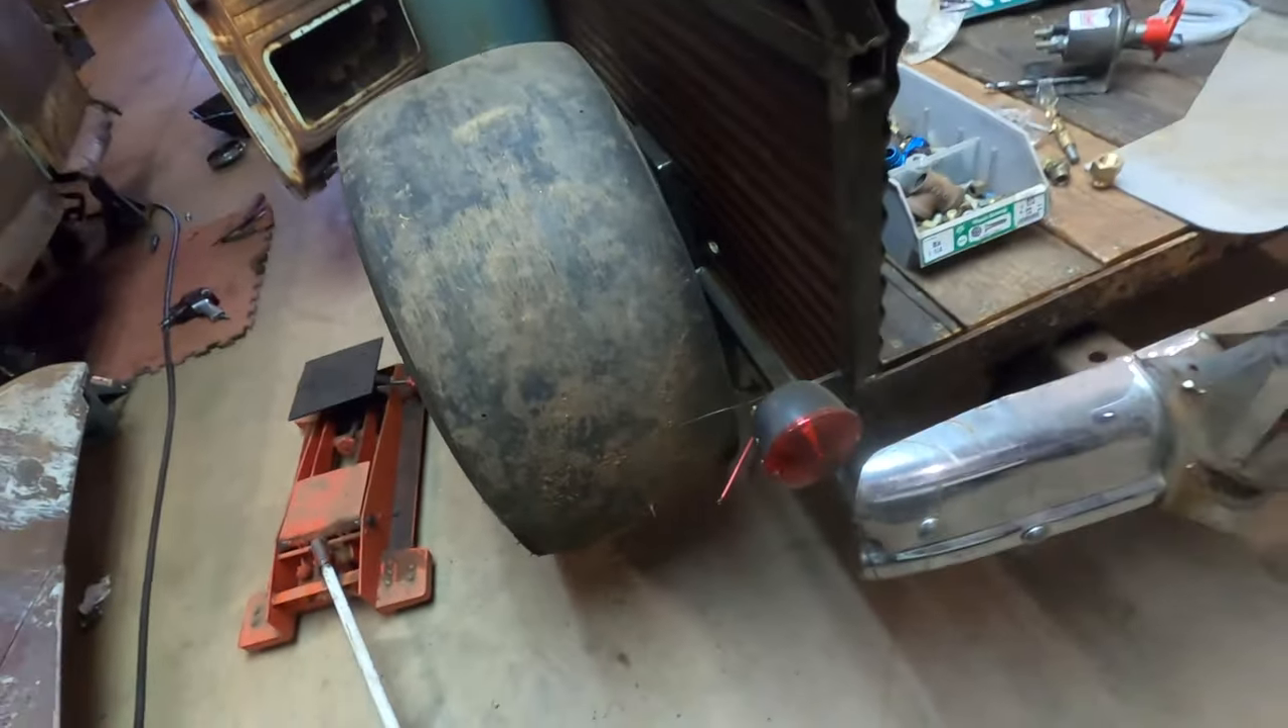We put some slicks on the back i forget what size these are but they're huge.